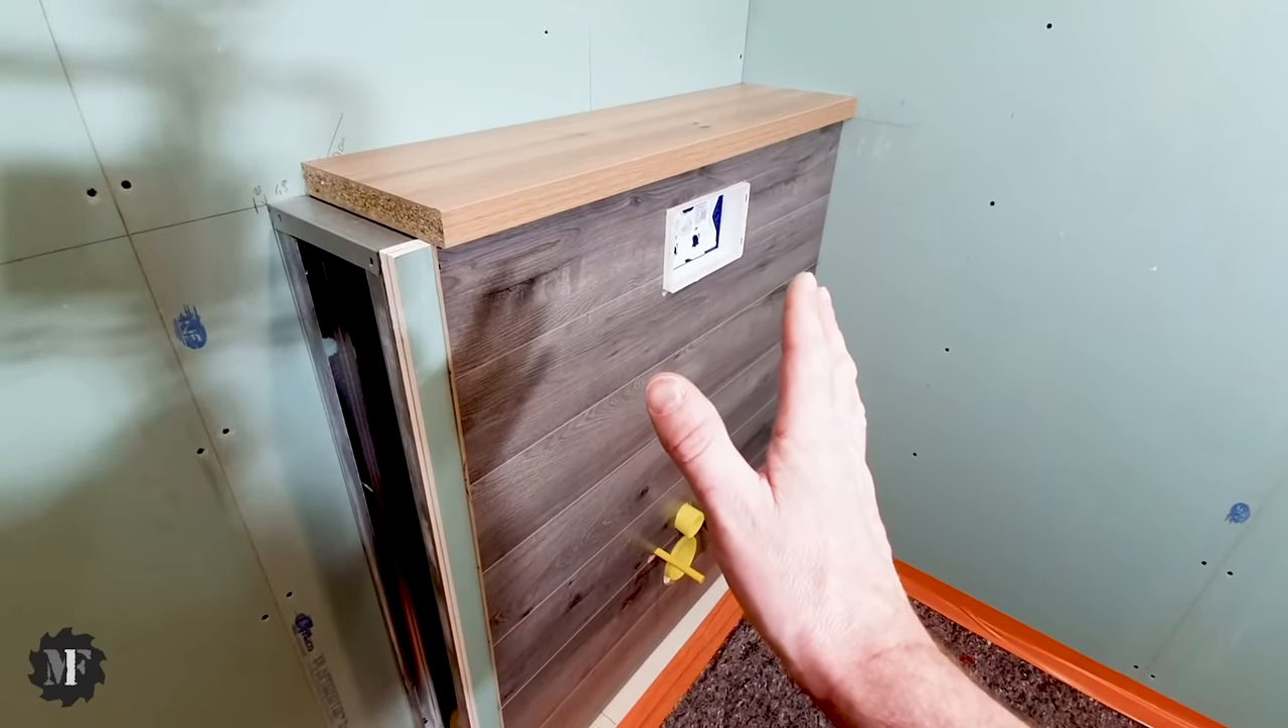J'ai assemblé toutes les lames. J'ai mis le panneau à dimension.